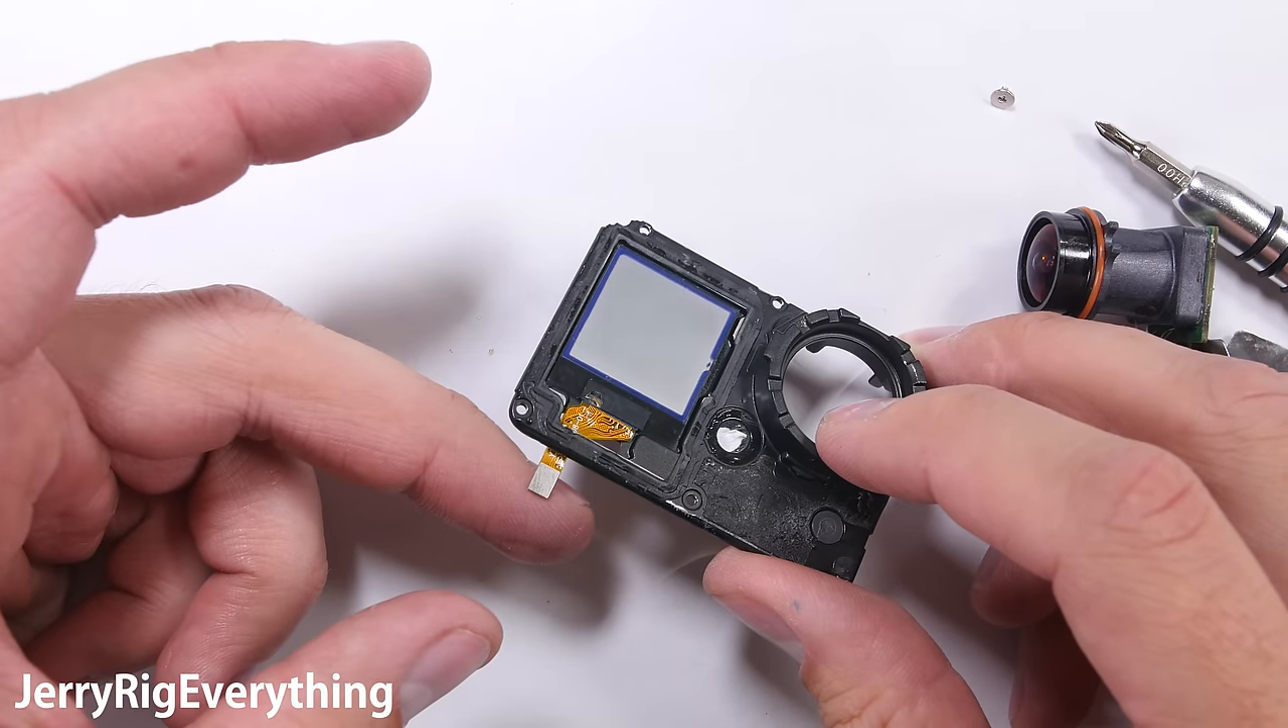Now here is the front LCD attached to the plastic housing.